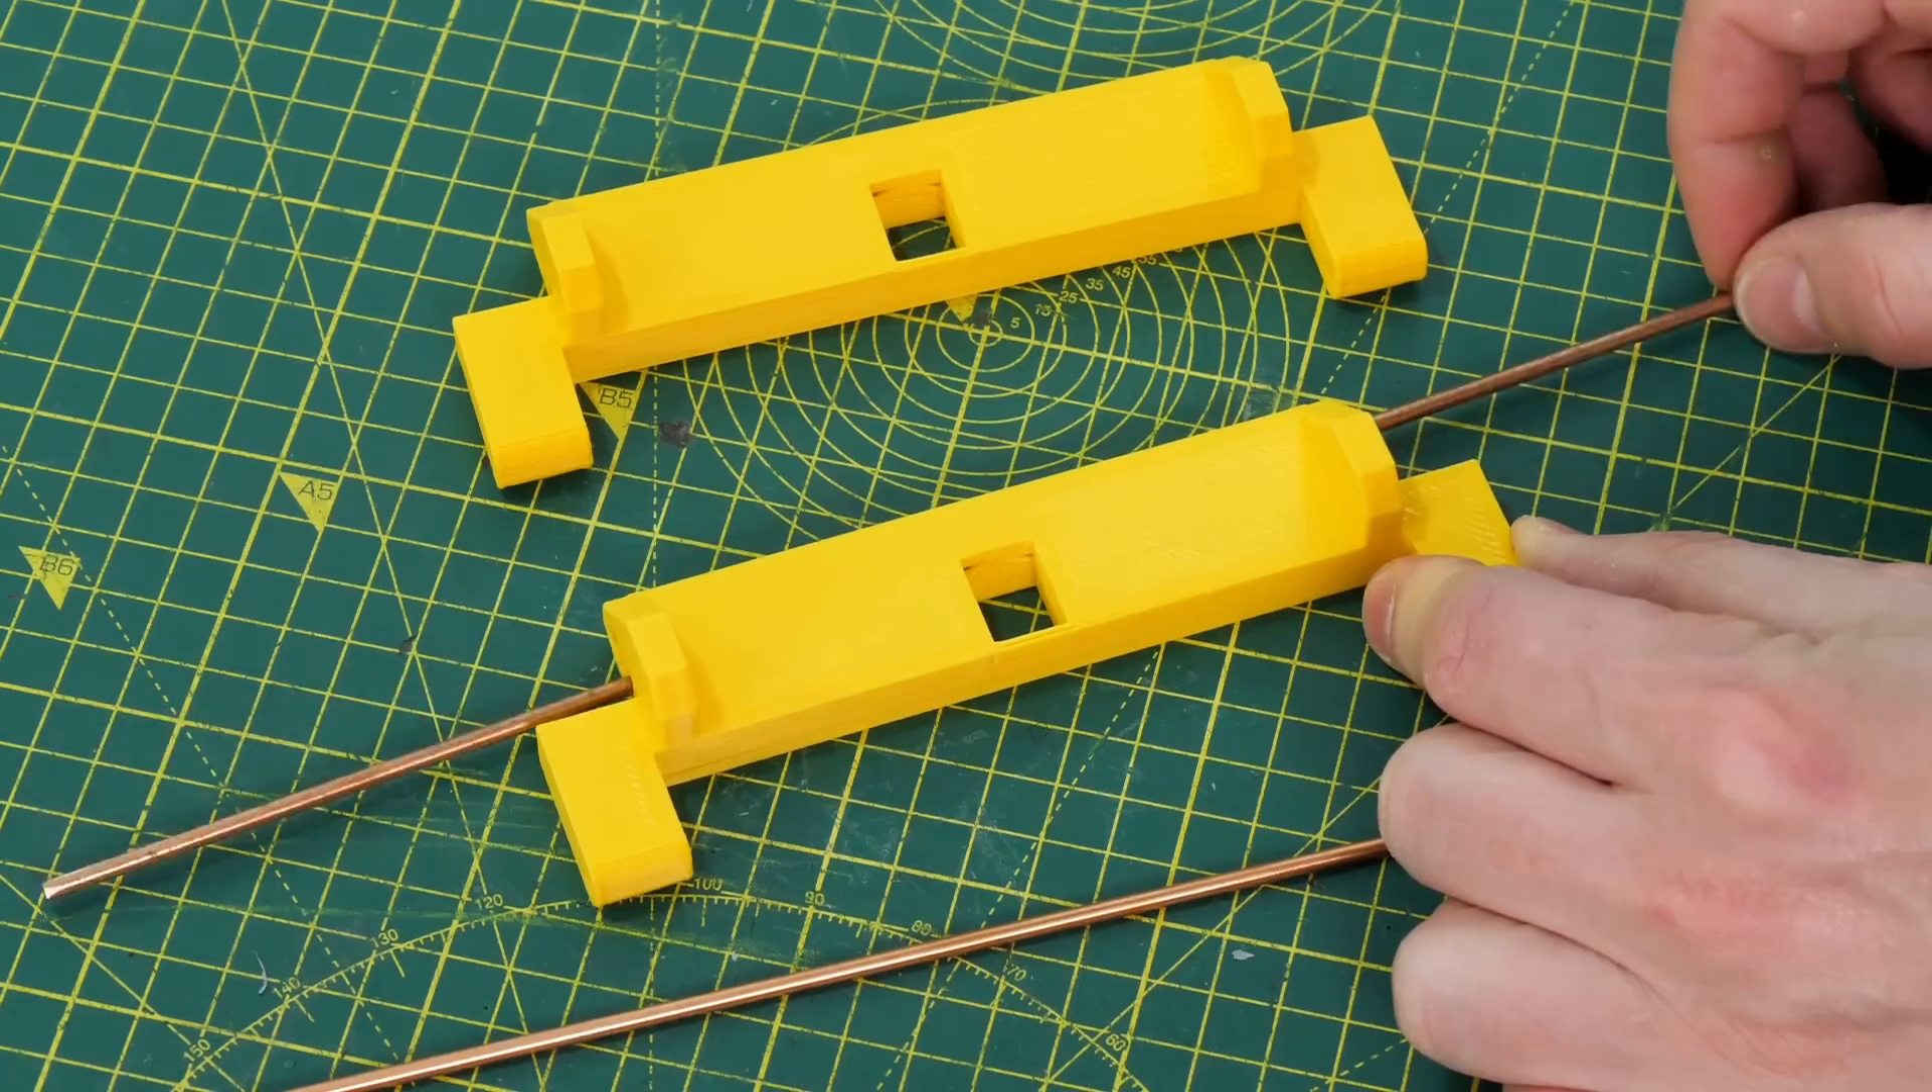I'm using some steel rods to make the pivots in between each piece of track there so those are just threaded through the middle there.